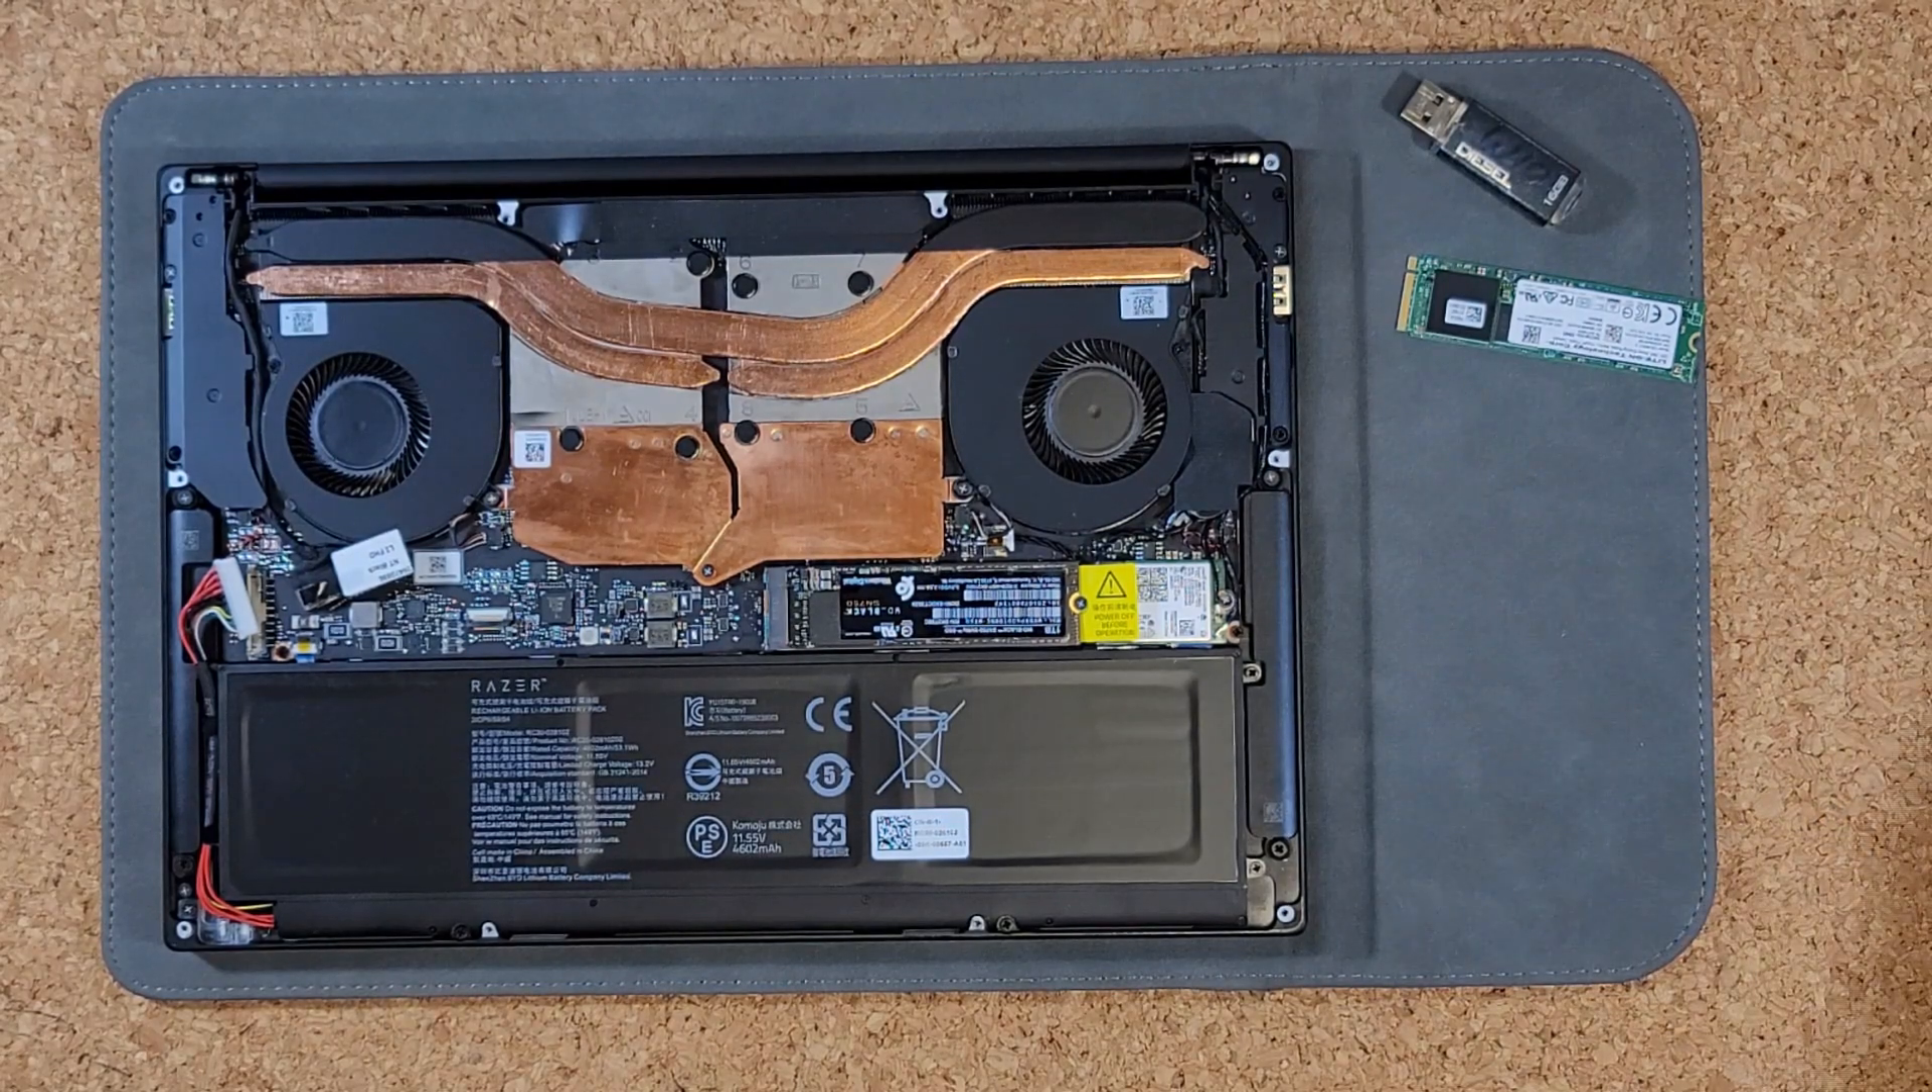You might have noticed I didn't put the back on yet and that's on purpose.